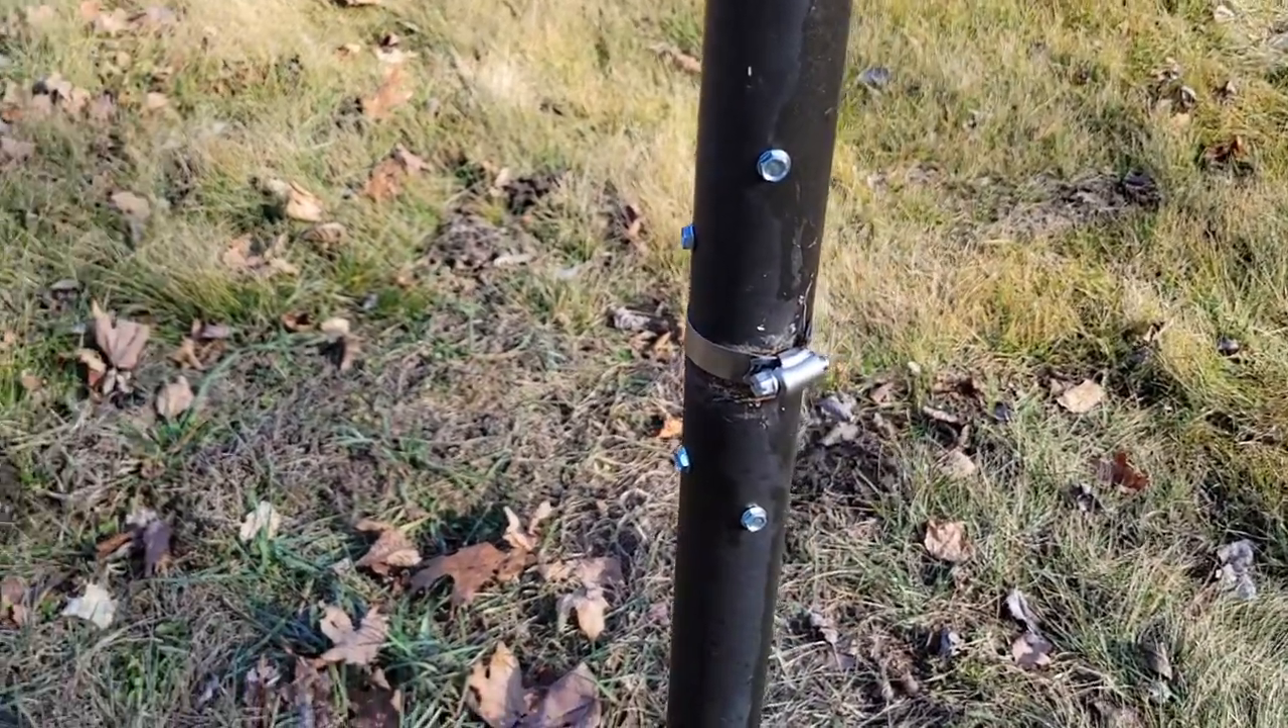And I also shot extra self-tapping screws in here so that it didn't rotate or lift up at all.